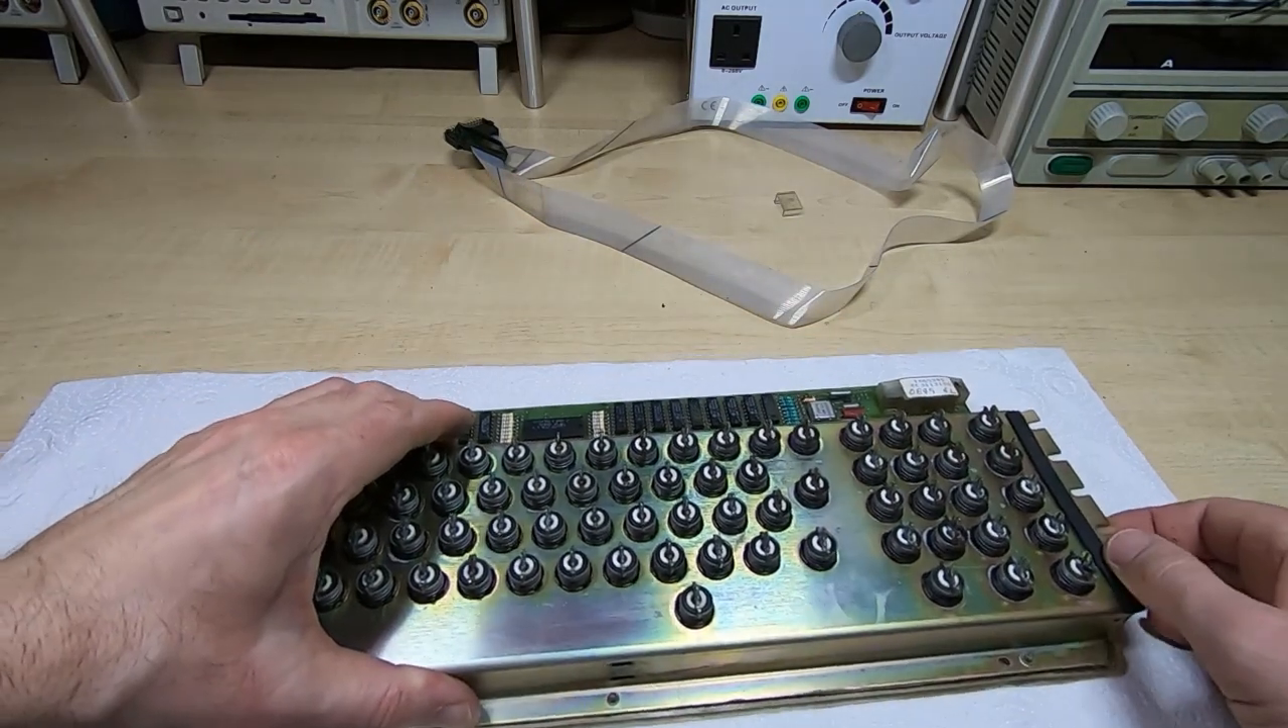Okay so that's the base of the keyboard reassembled.